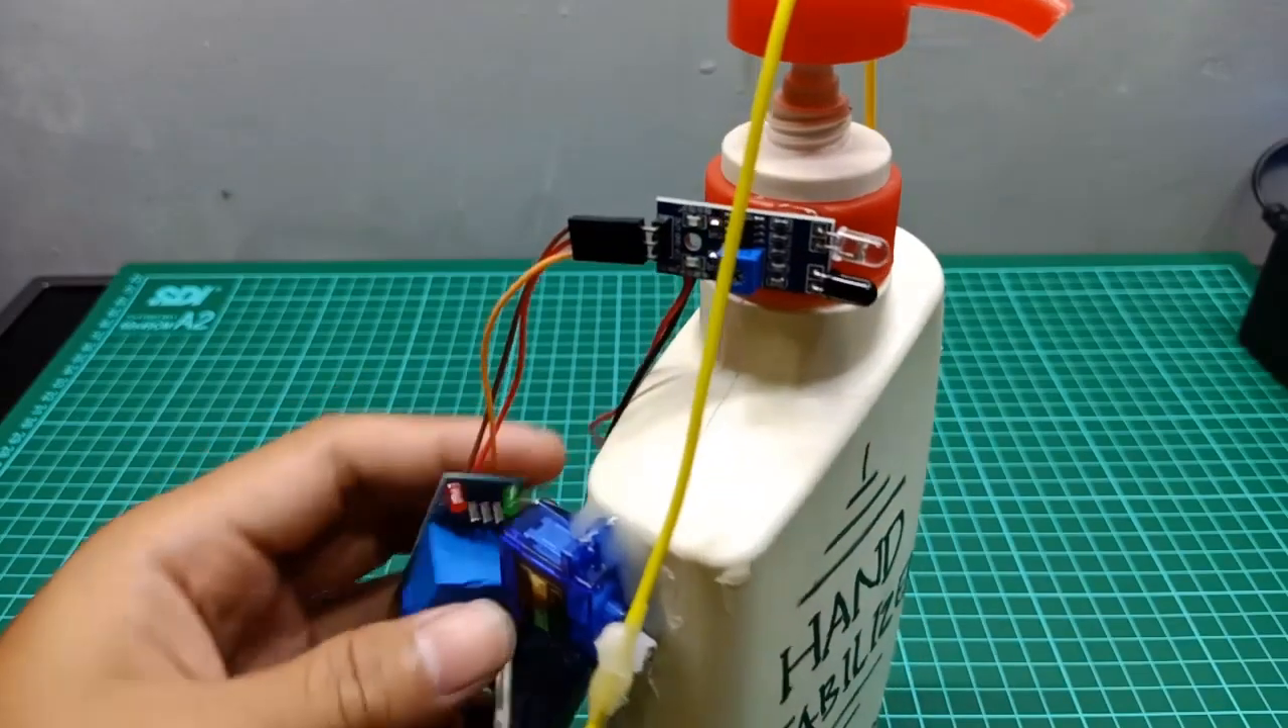Di sini saya akan pasang sensornya nah ini sudah terpasang seperti ini.